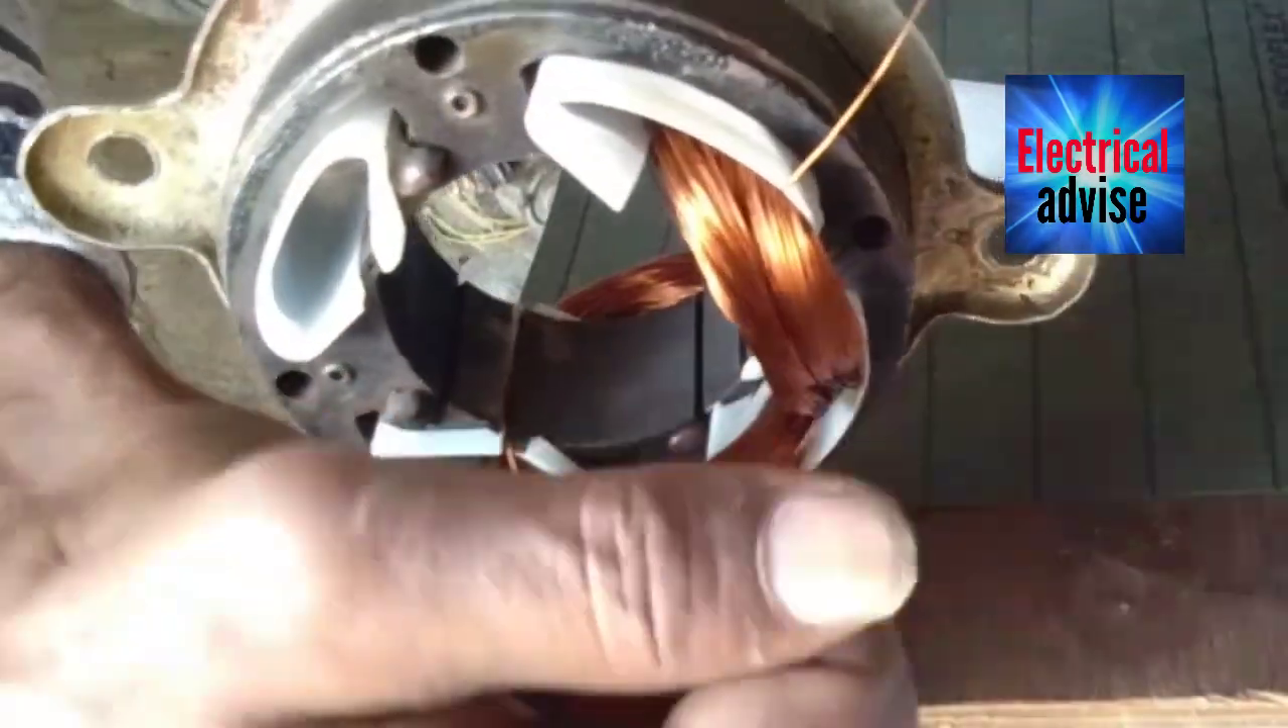अभी दो कॉयल डल चुकी है अब तीसरी और चोथी दो कॉयल बच गी है।